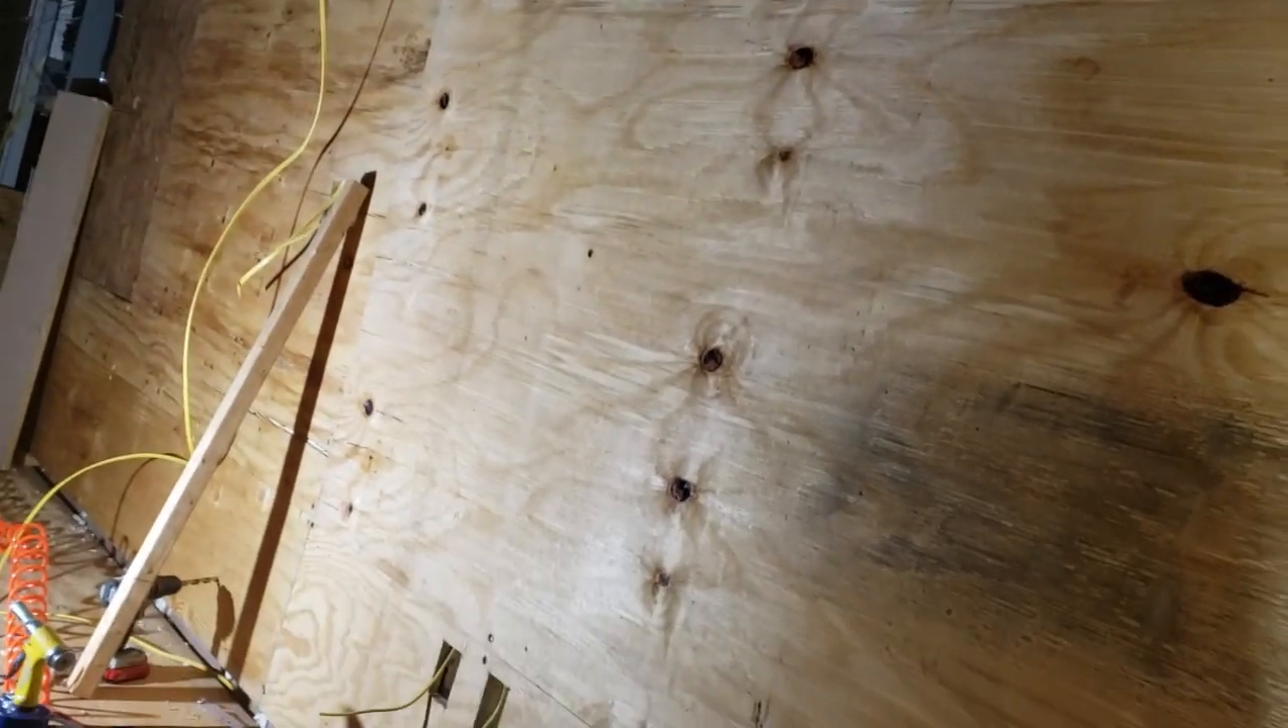So the progress today, I've got, uh, the plywood put up on this front part of the driver's side of the bus.